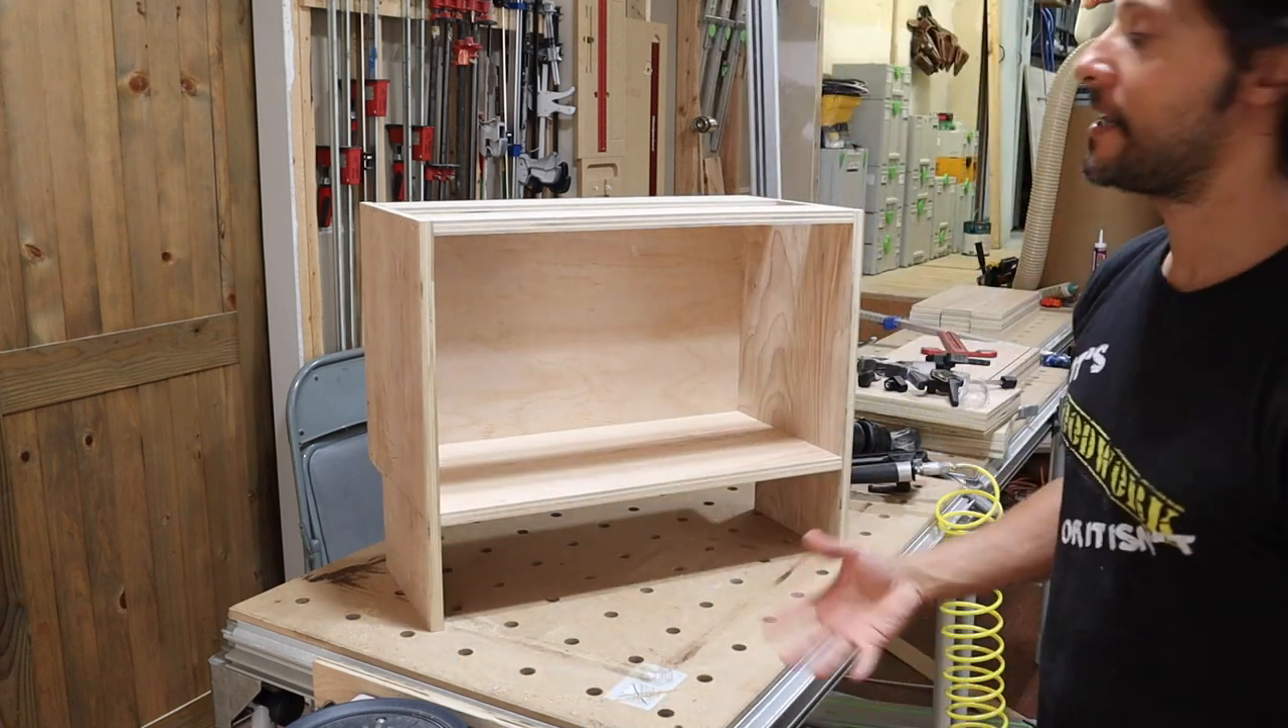And we have our perfectly assembled cabinet in just minutes.